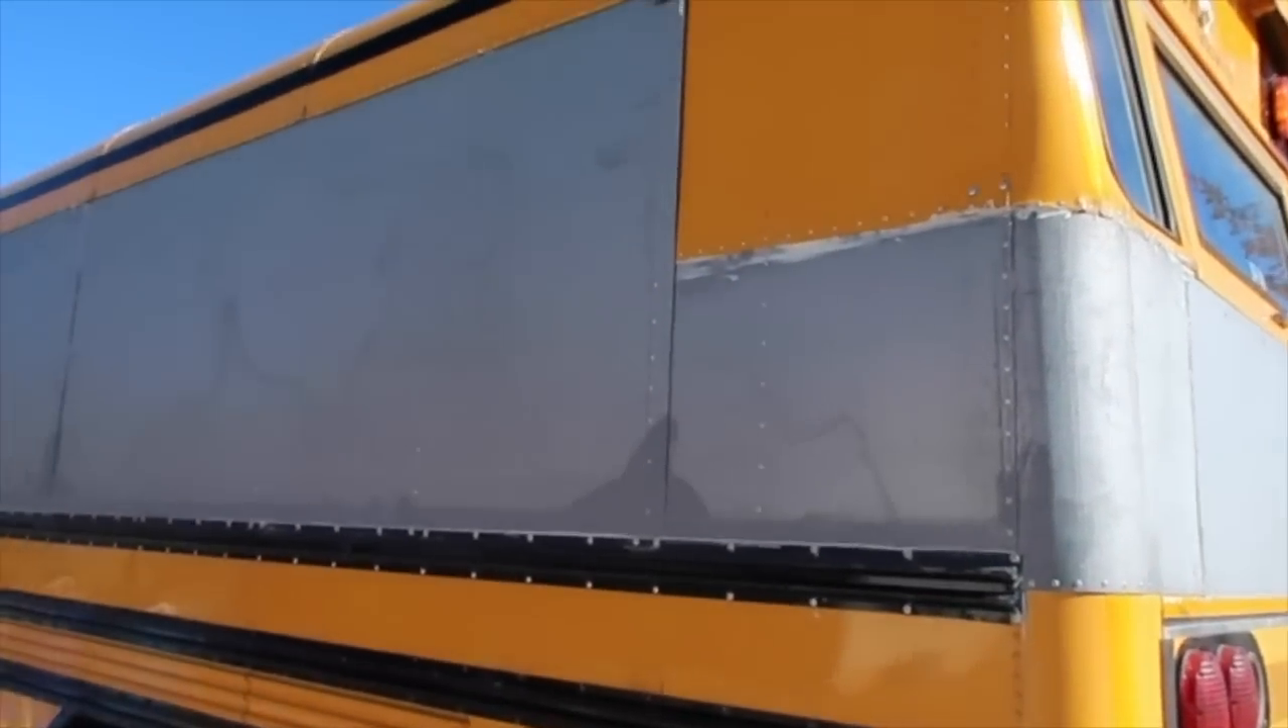So I just have a more rivets to put in but other than just putting some rivets in uh we're totally enclosed.